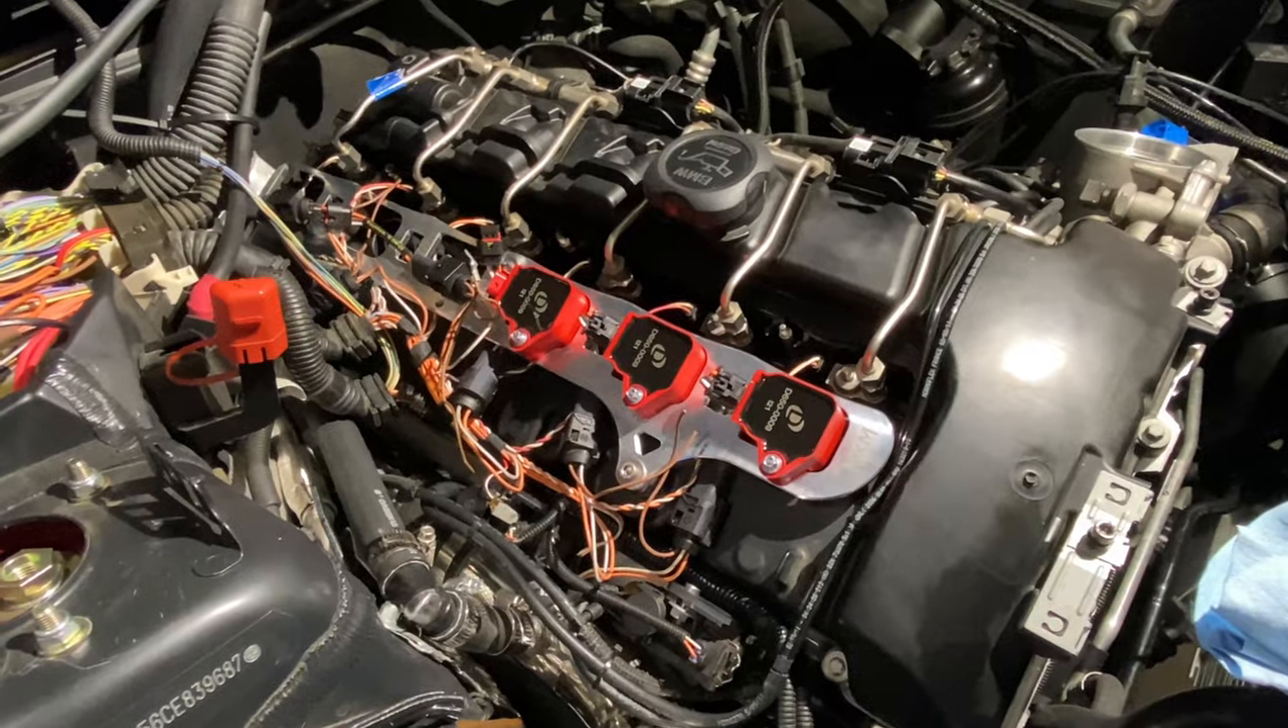You can see i have three coils mocked up.